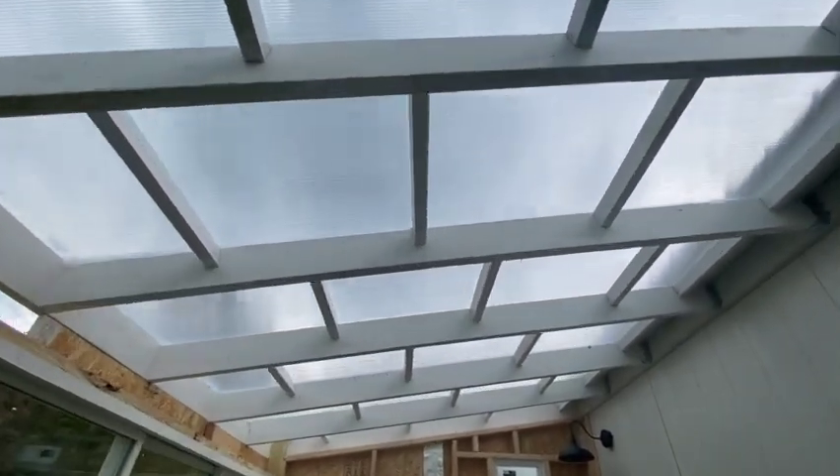The greenhouse roof is officially on, thanks to my wonderful husband who helped.